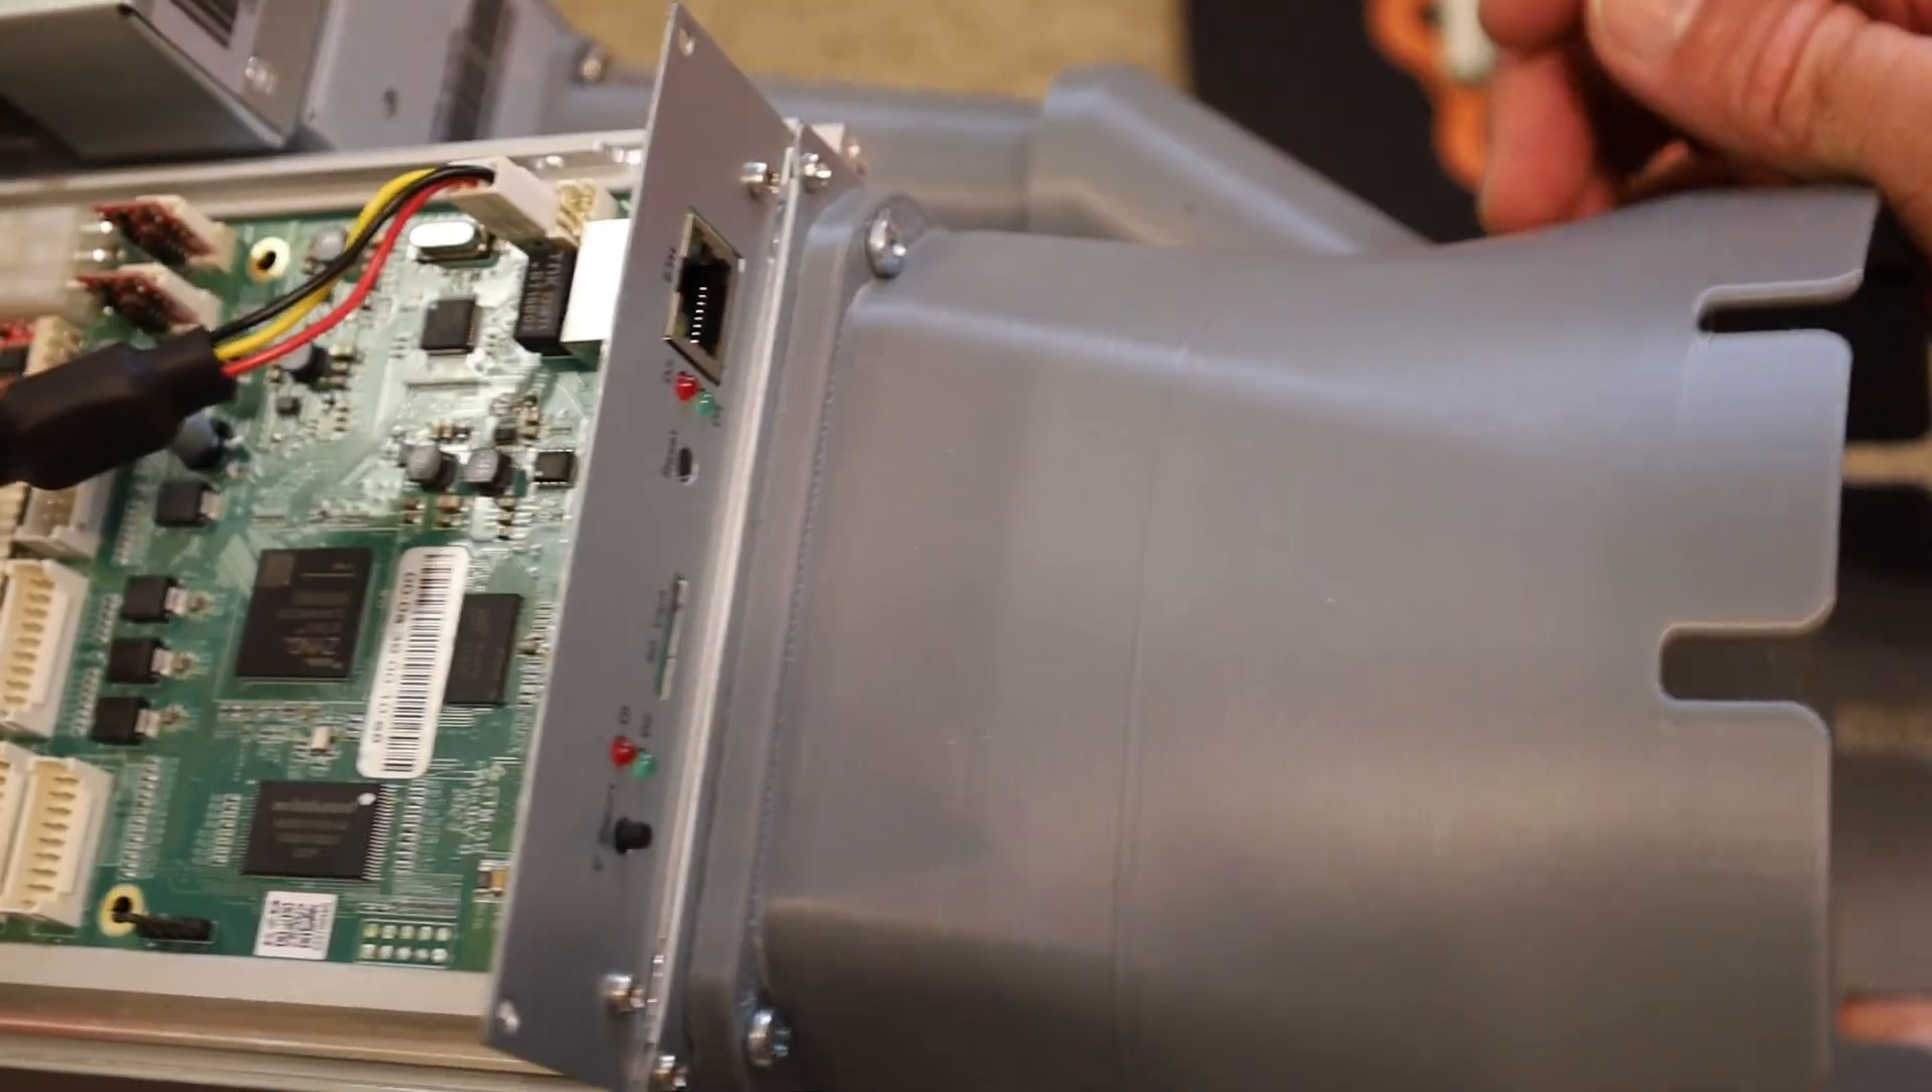Stock face plate is screwed back on.